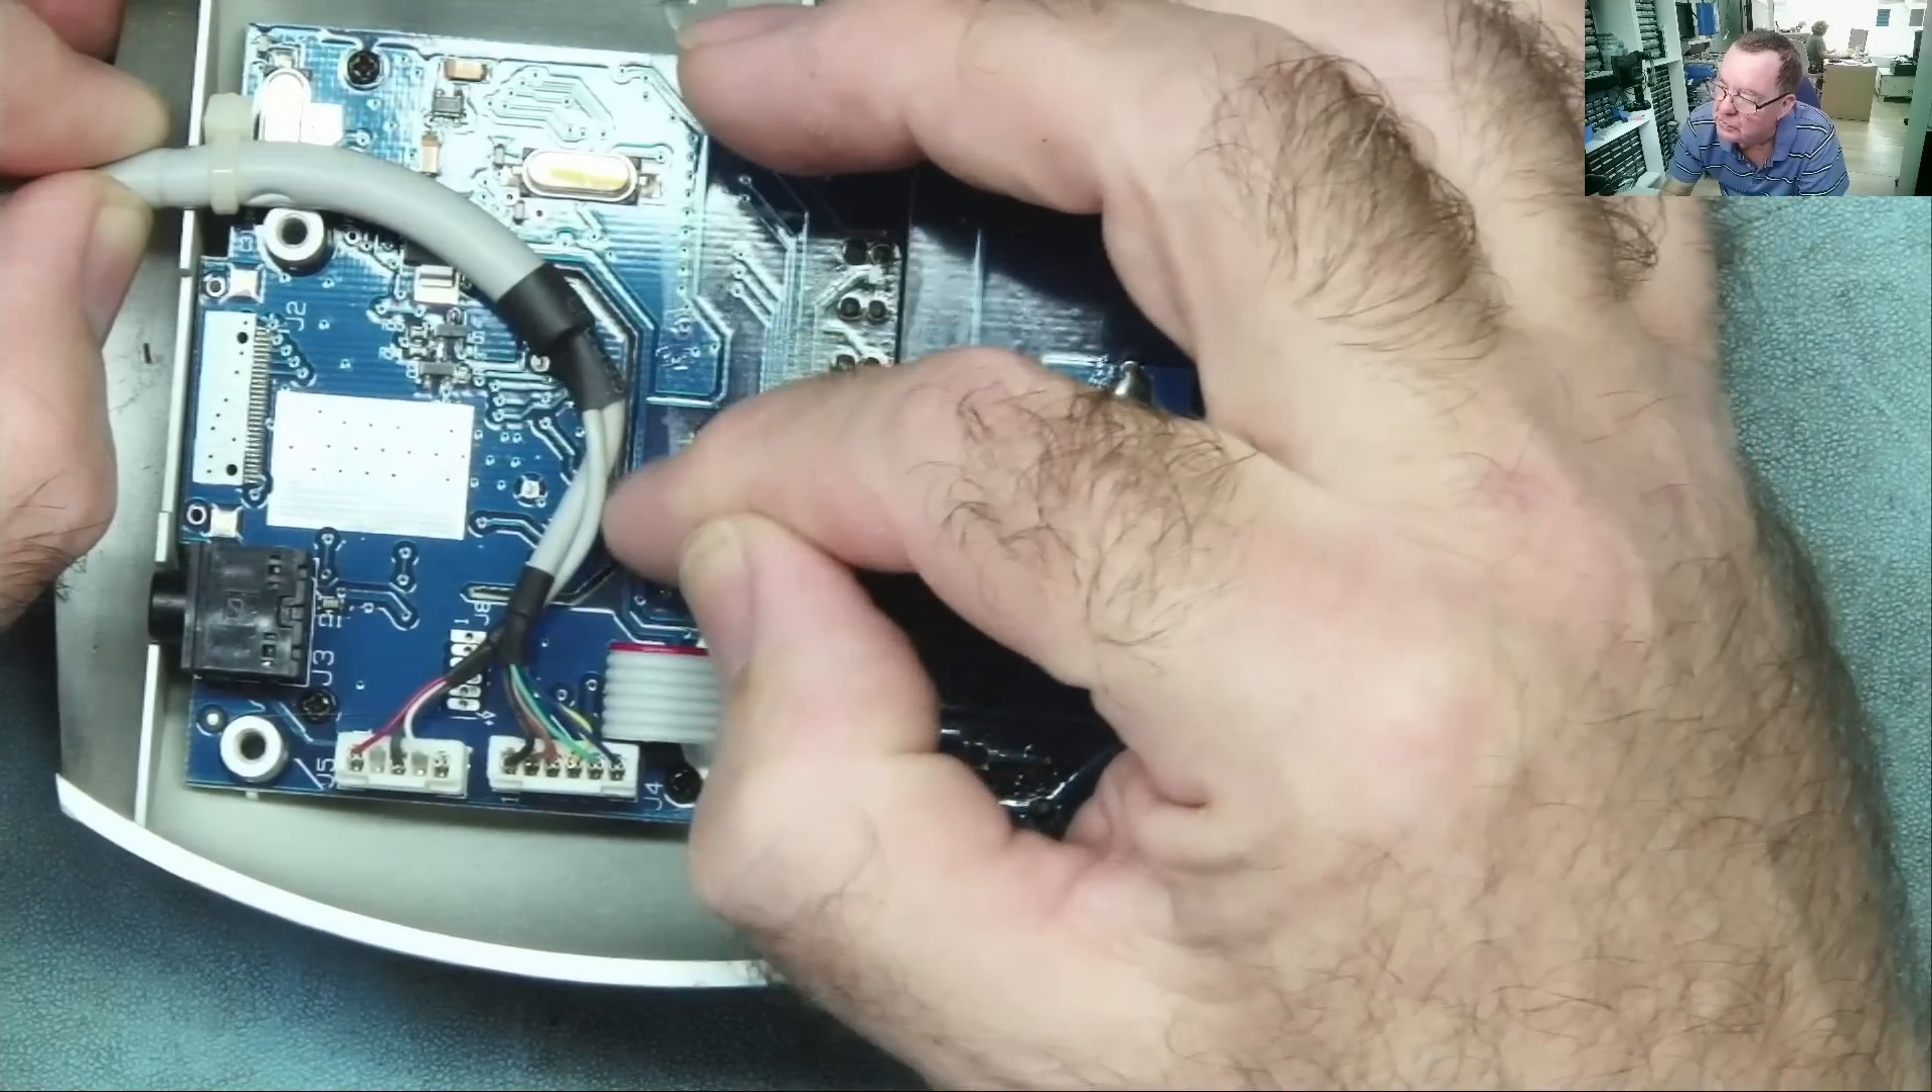Okay right i have the cover off so we can see the cable.